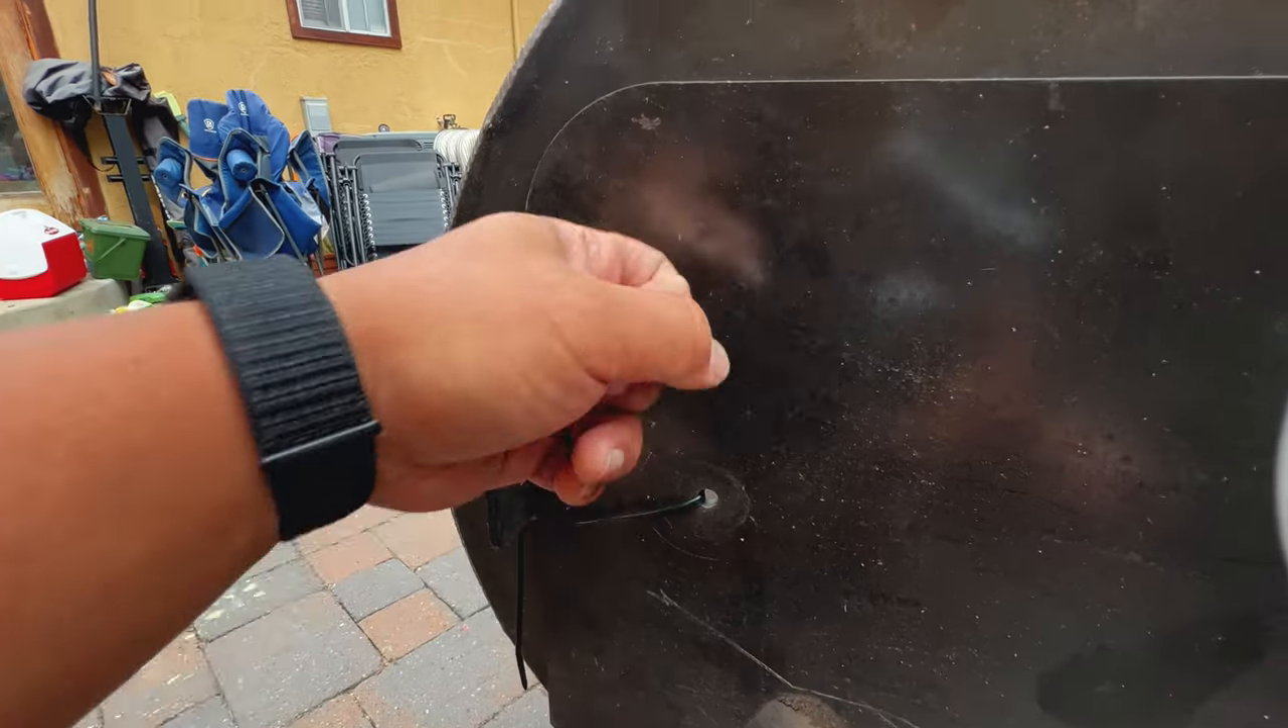See I haven't even taken off the zip tie yet.